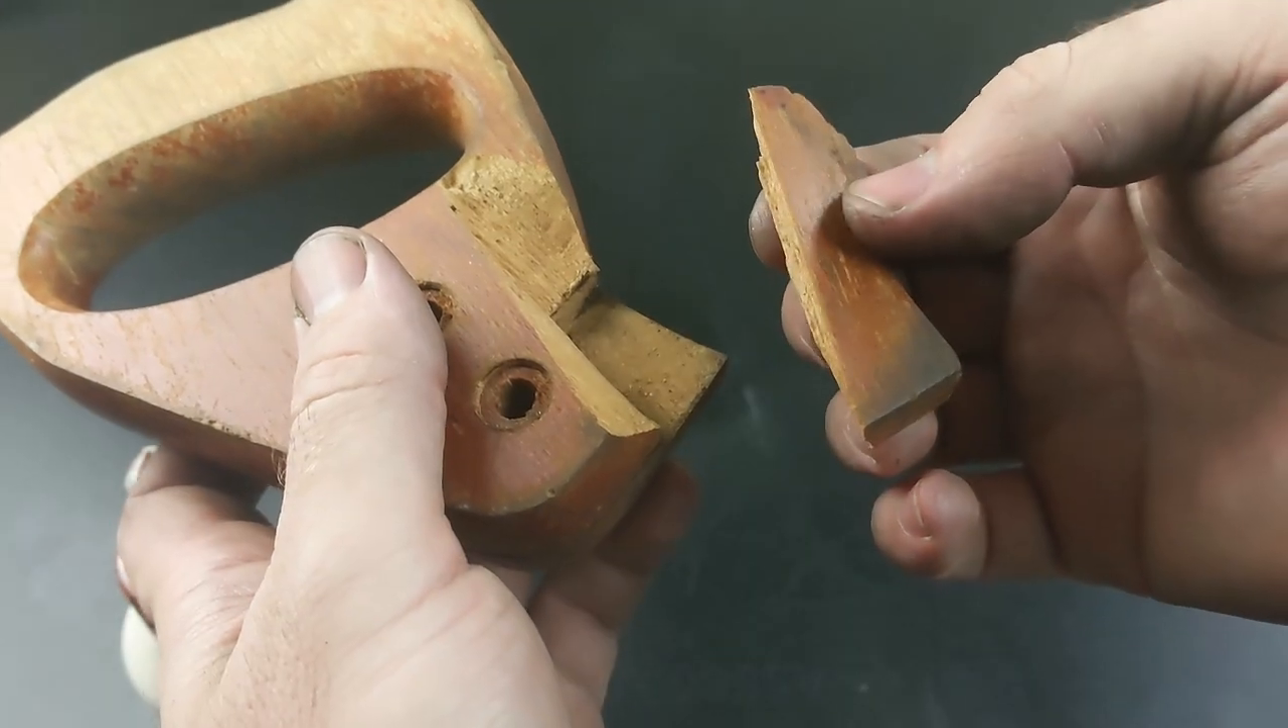Now I pulled this piece of timber off completely.